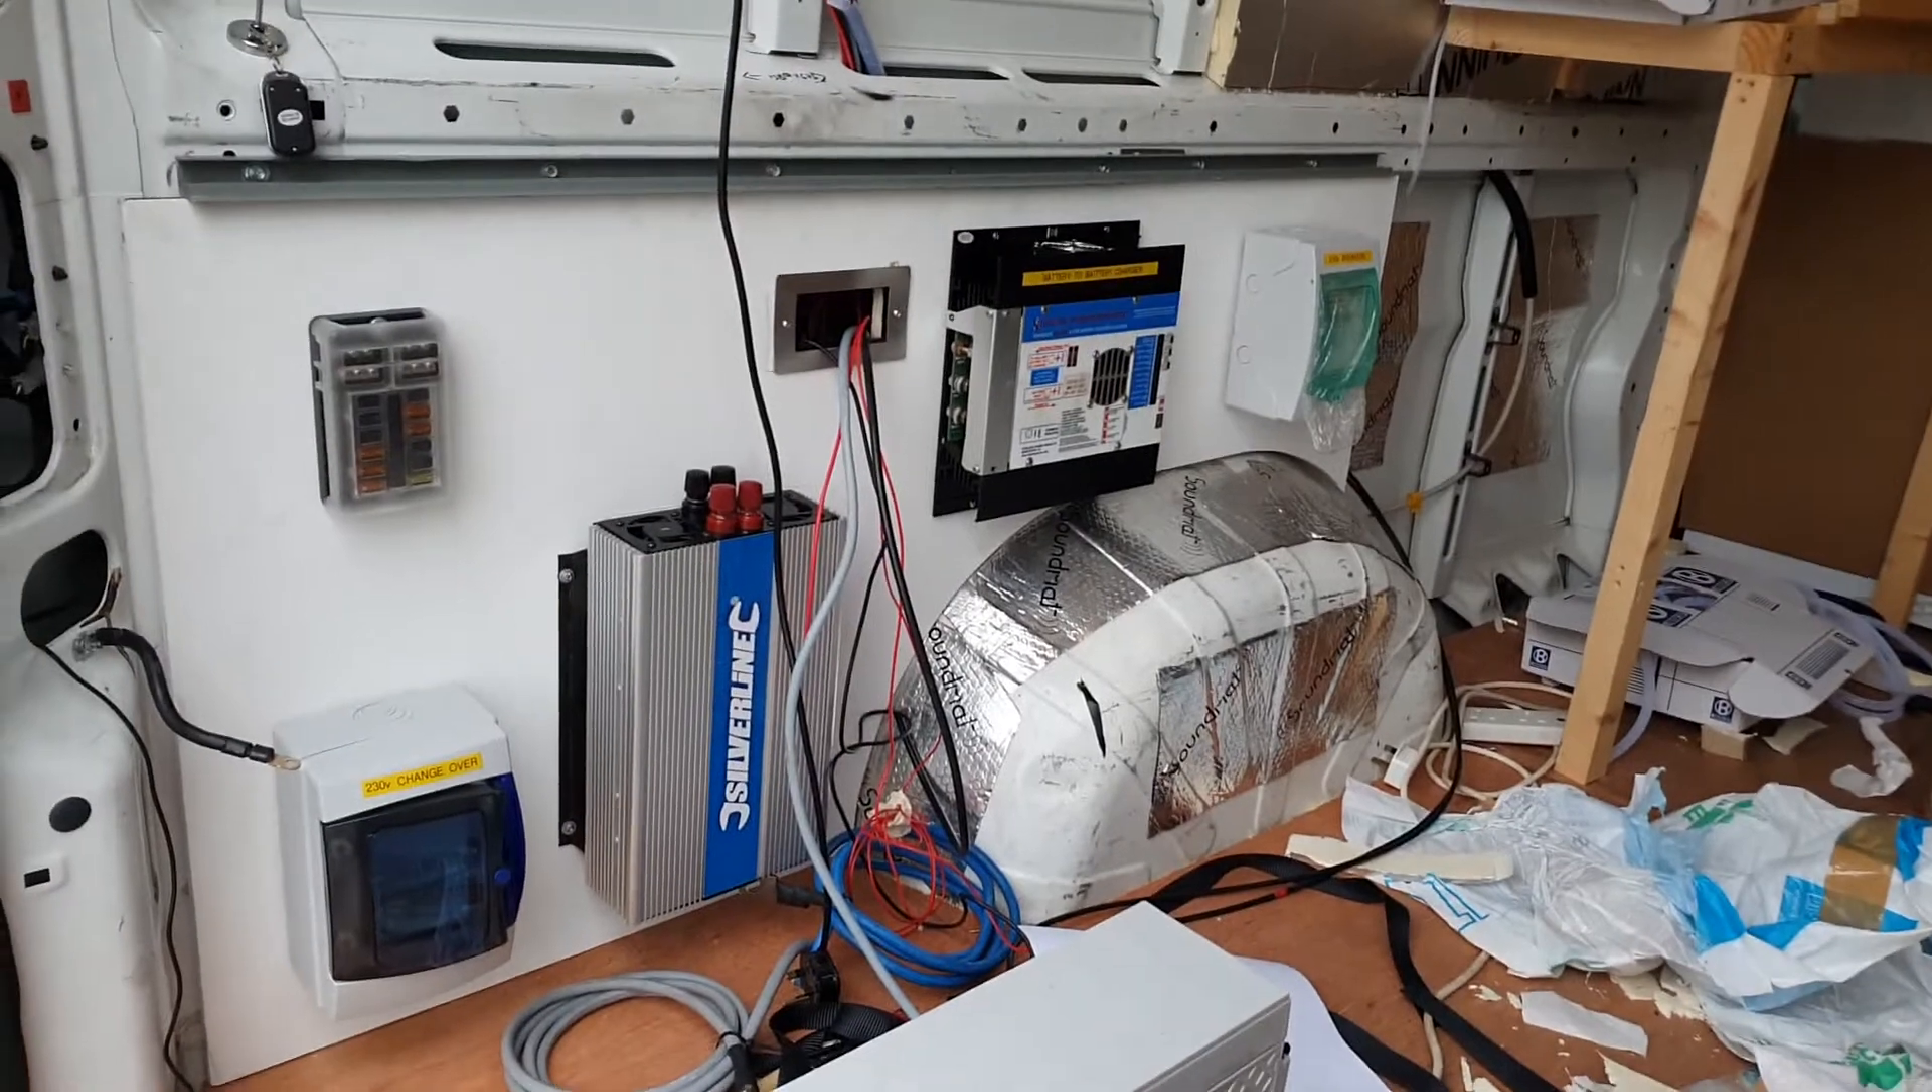Okay so it's quite windy out but that's basically the electrical panel installed in the van.